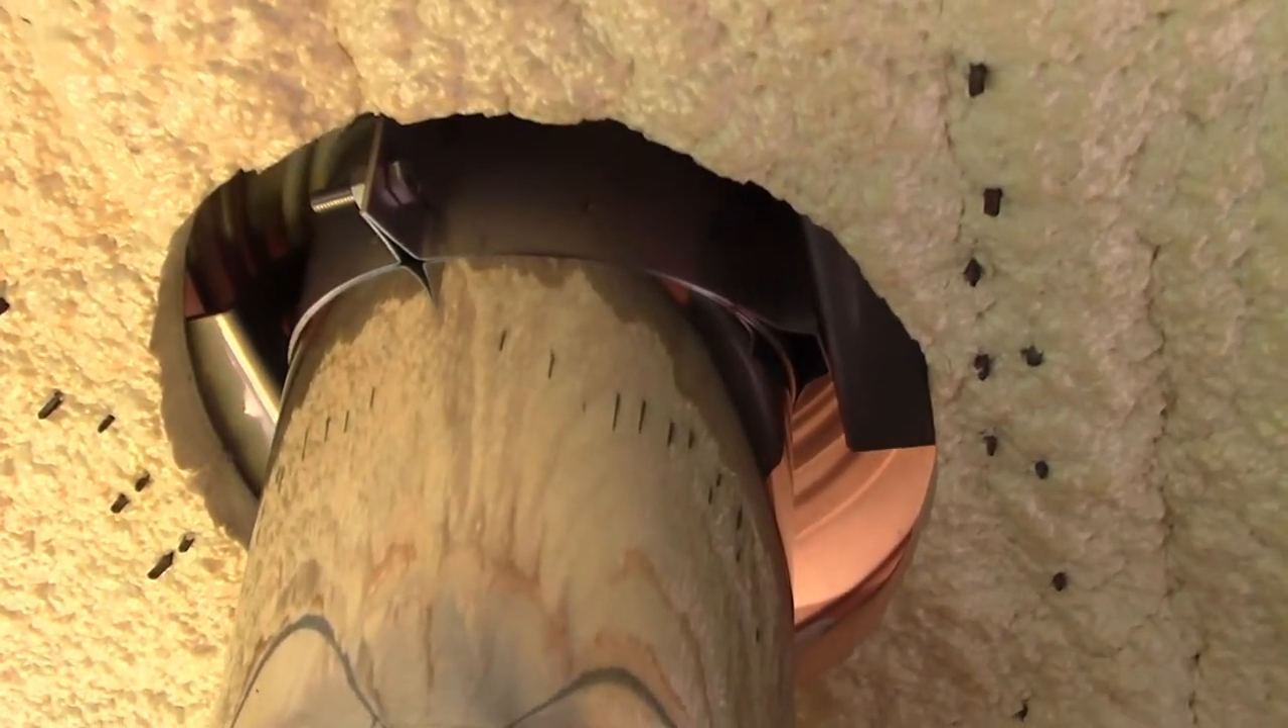You can also see all of the screws poking through that we put into the pipe boot, though those will be hidden when we eventually finish the ceiling.